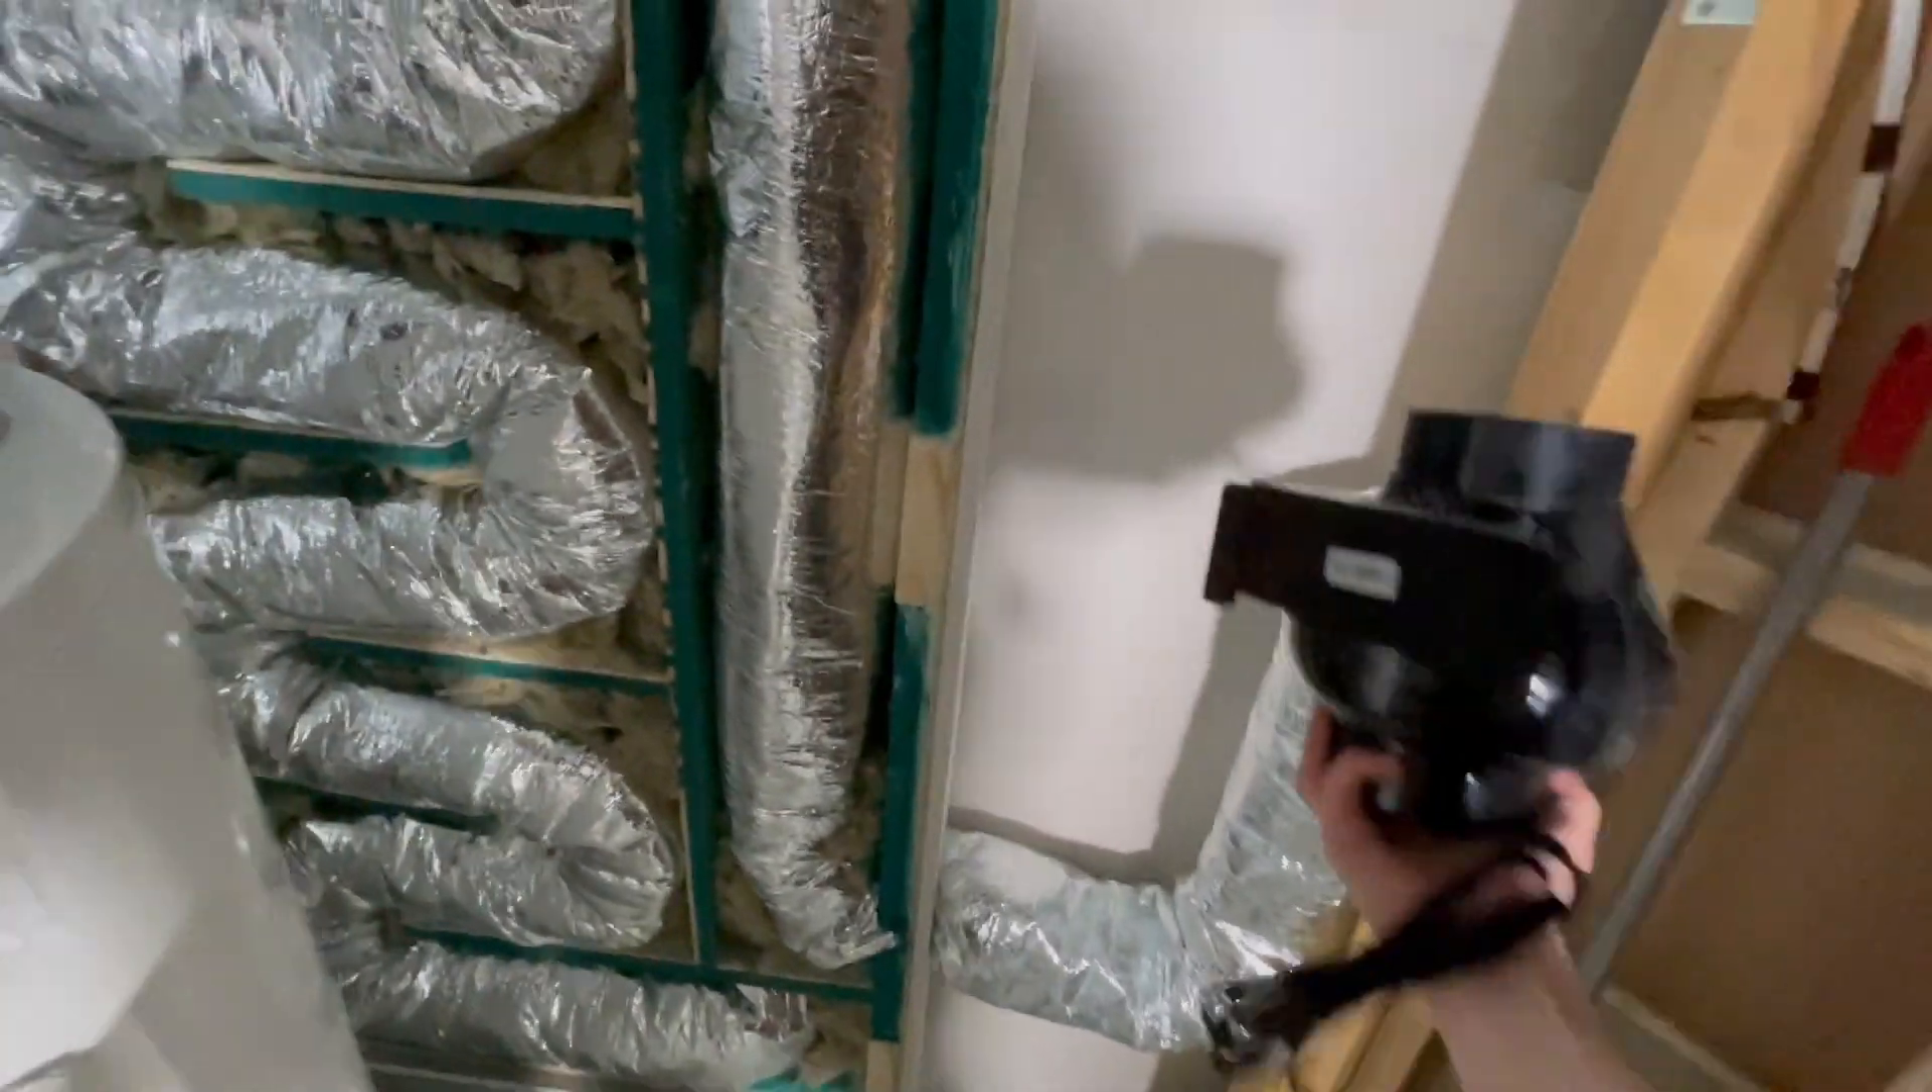Still need to add the fans and then to cover this all off.